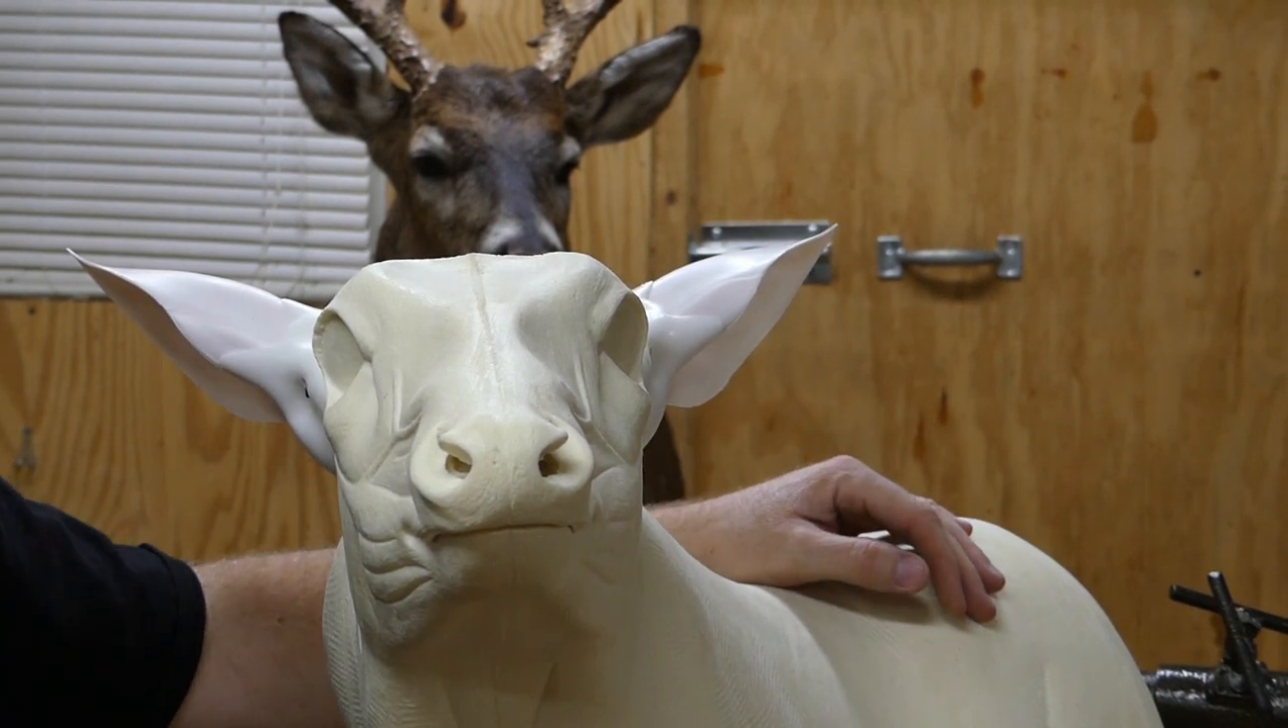I got both uh earbuds installed here.